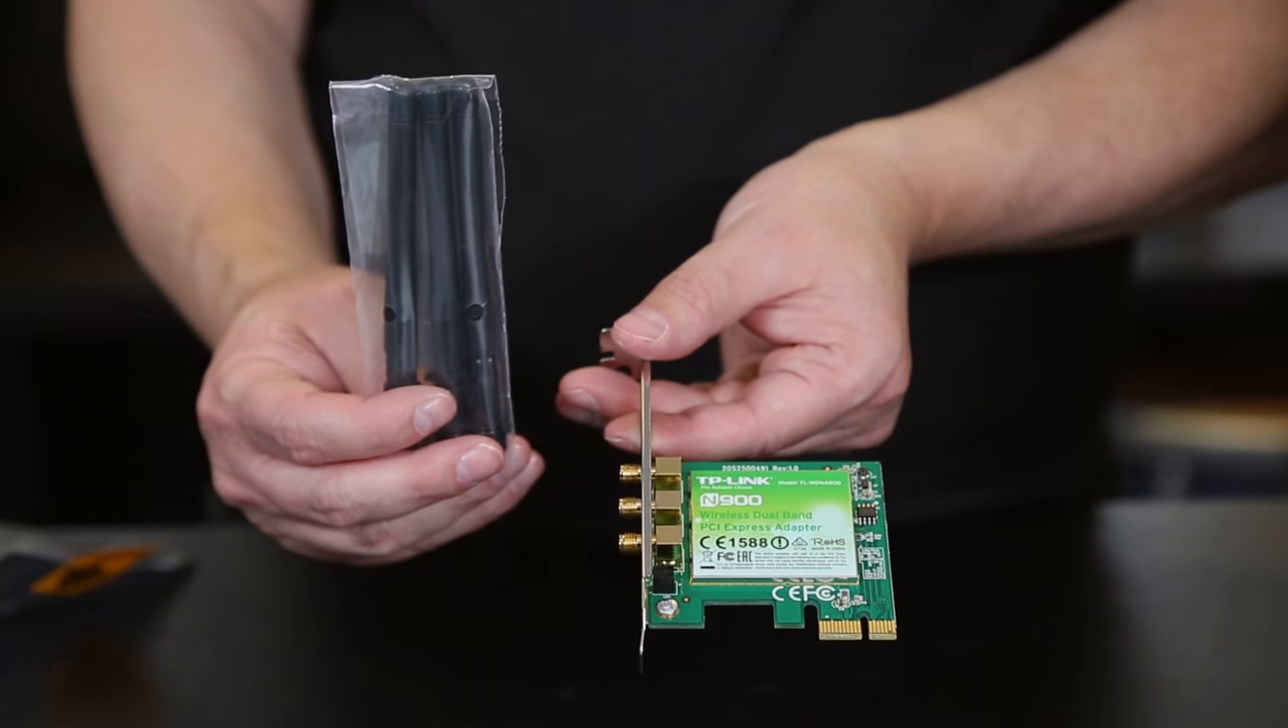You'll see that the antennas are not yet connected, and that's to make the installation a lot simpler.